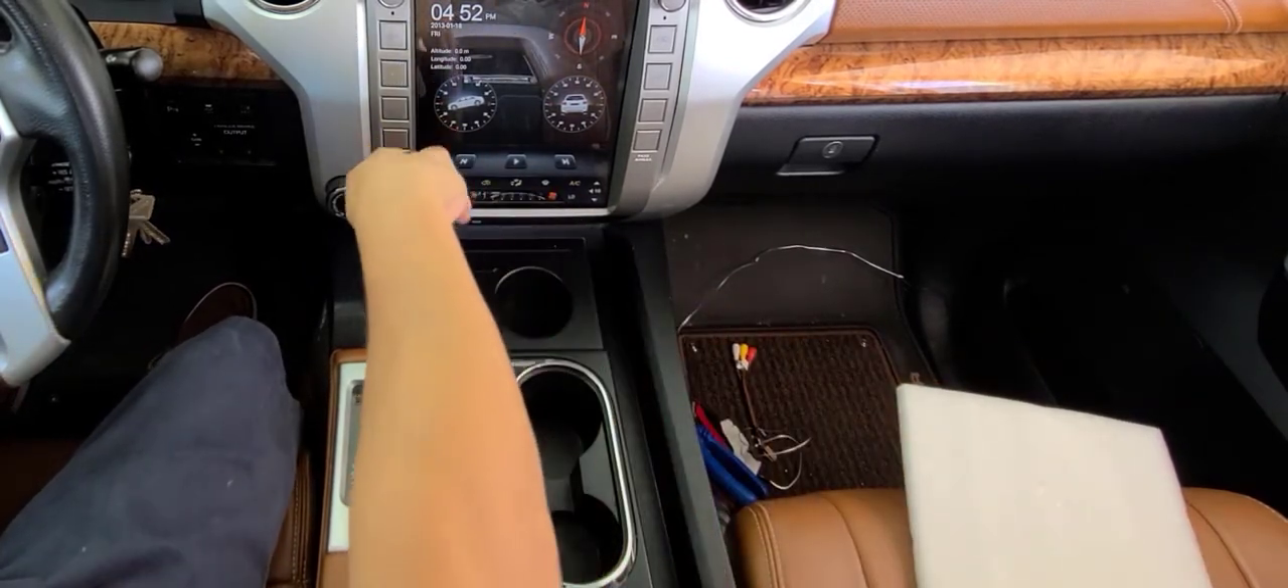The Tesla style radio is finally installed.